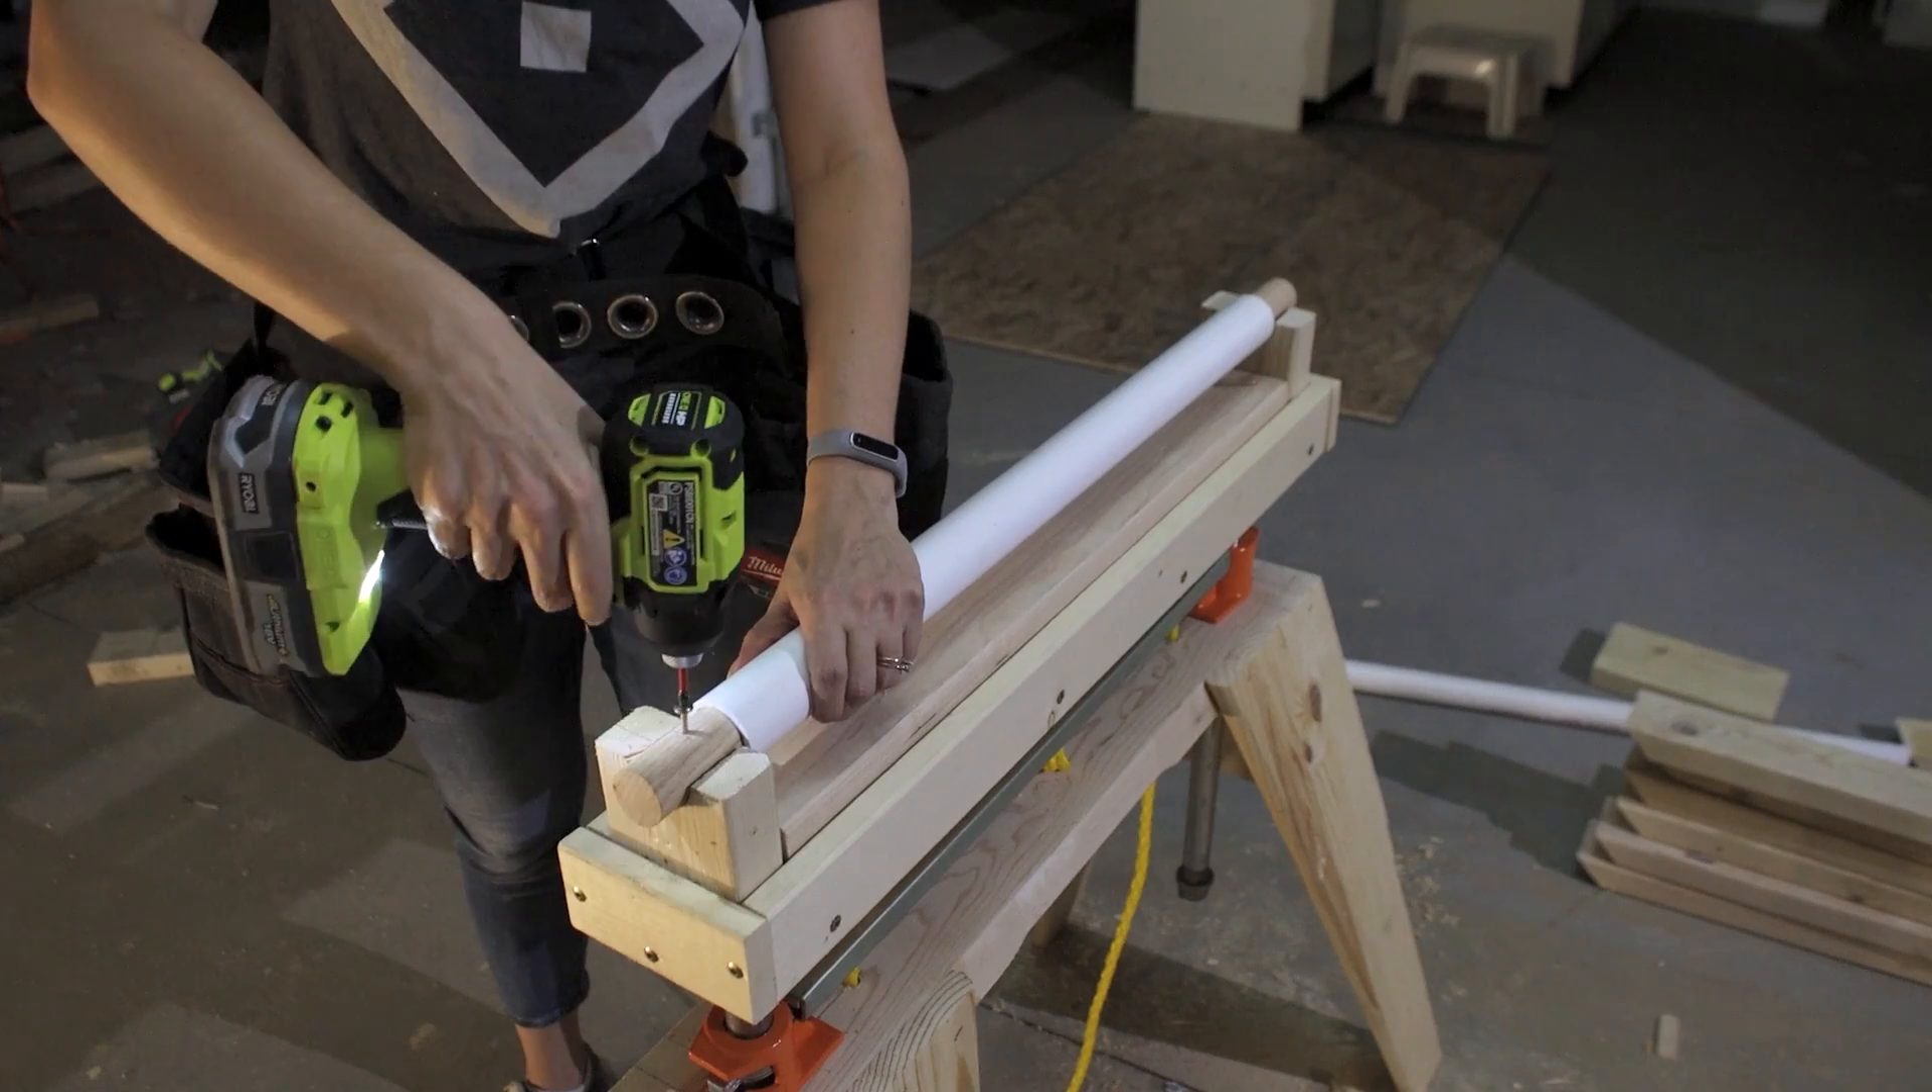We slid a one and one quarter inch length of PVC pipe over a red oak dowel and placed it in the notches.